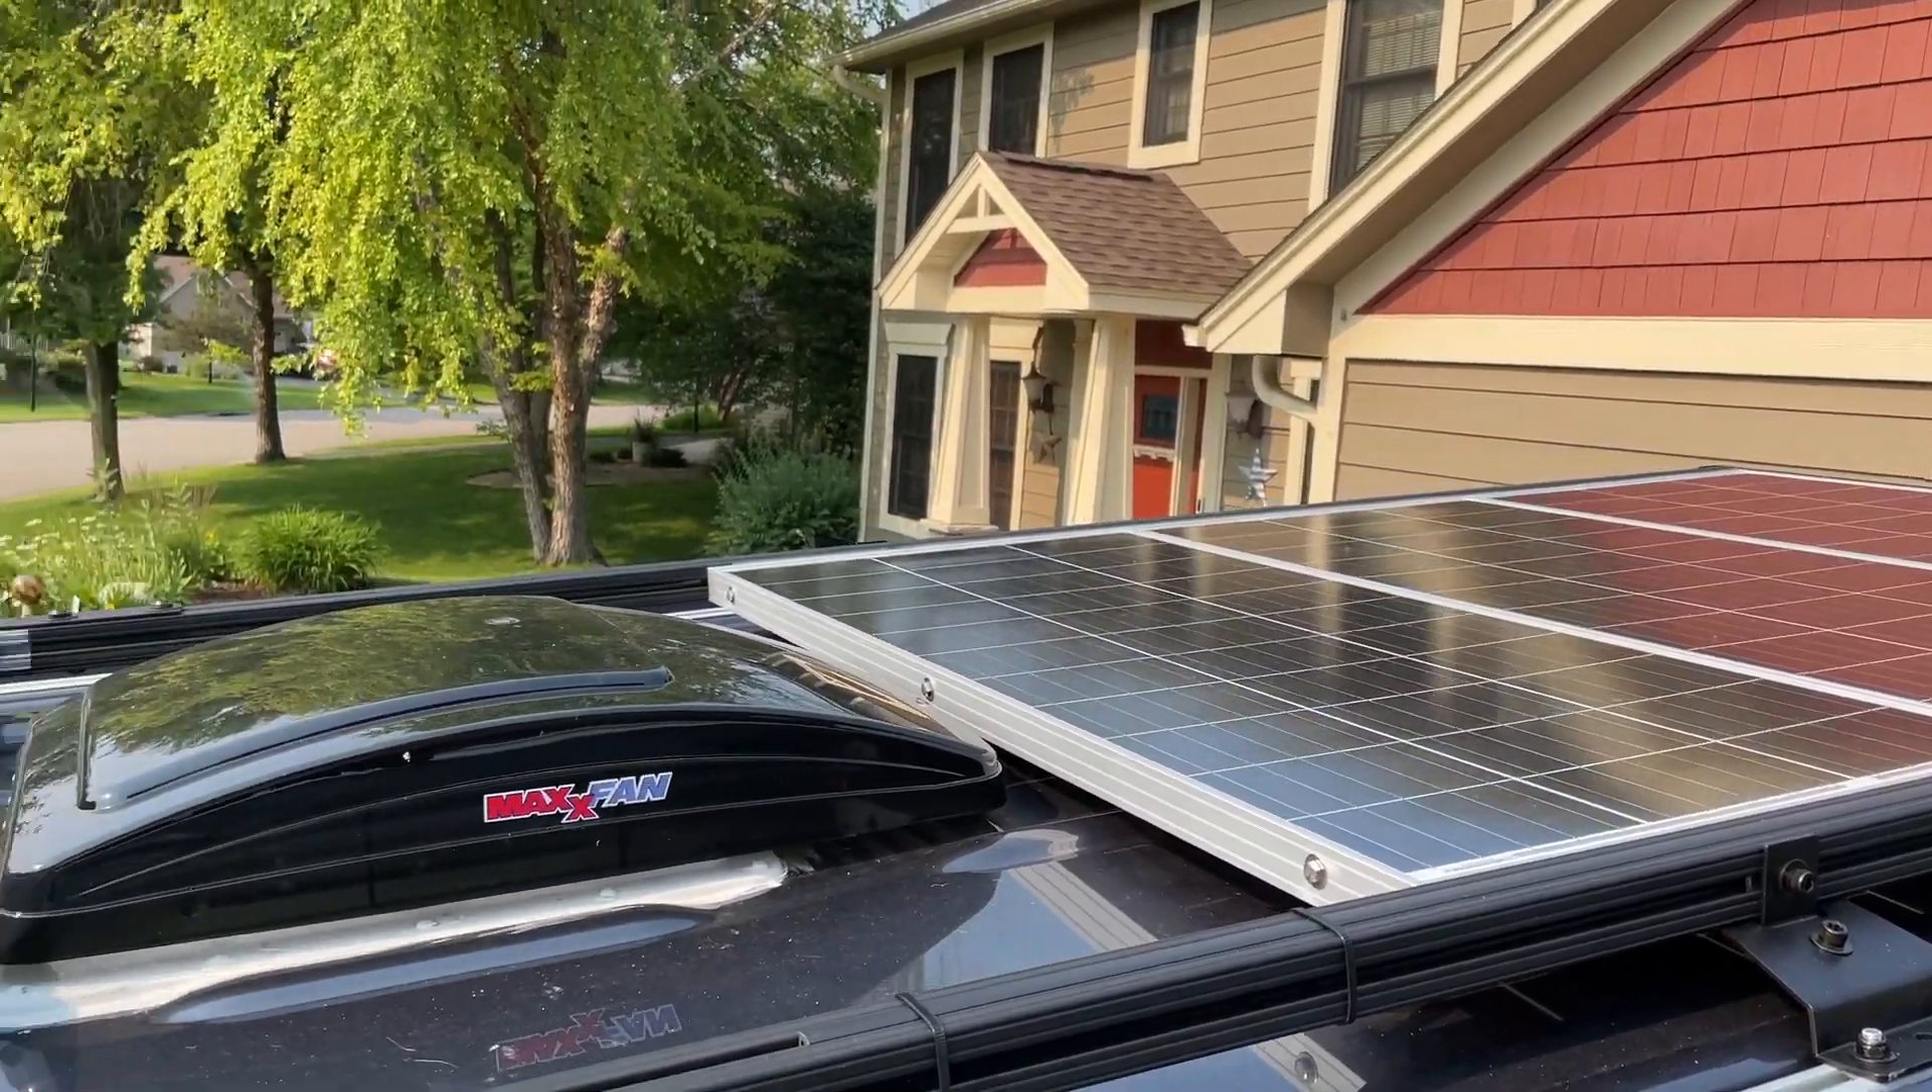And you can see there's our max fan and there's the rest of the panels. They're in man, they are in.